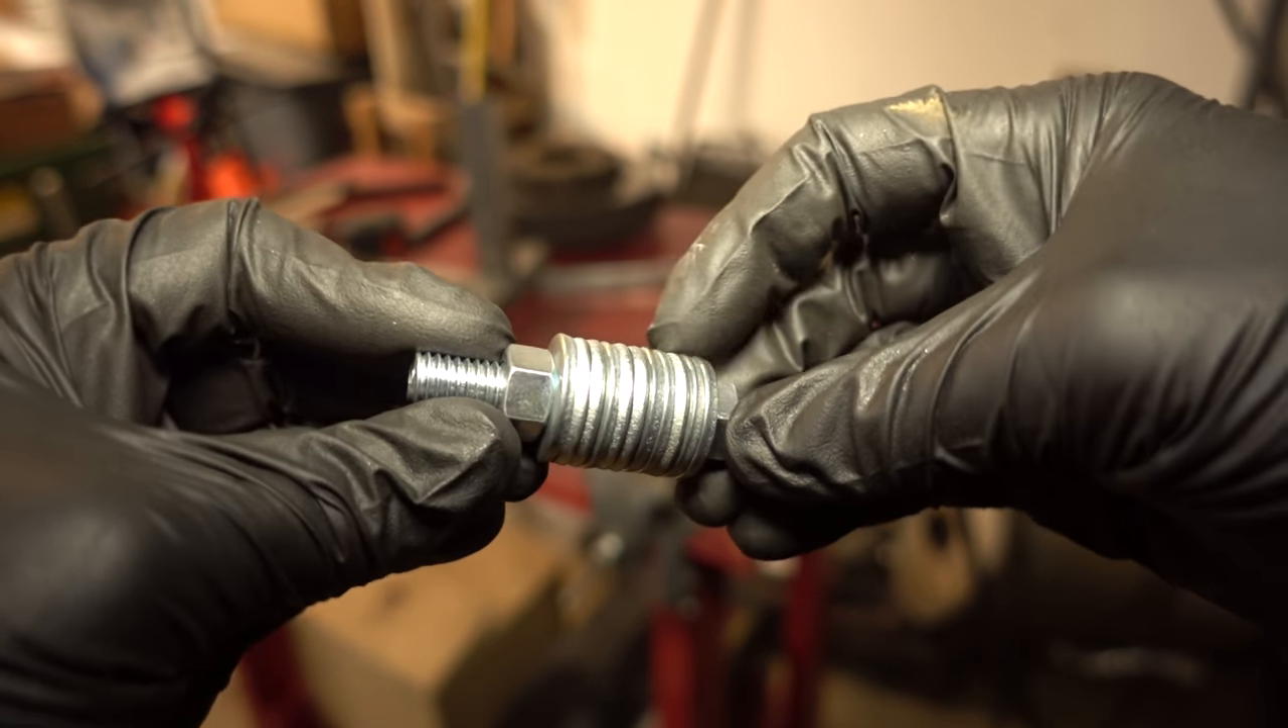This is a stack of 11 washers on a 3 8 inch bolt and I tighten down the nut to keep everything together.